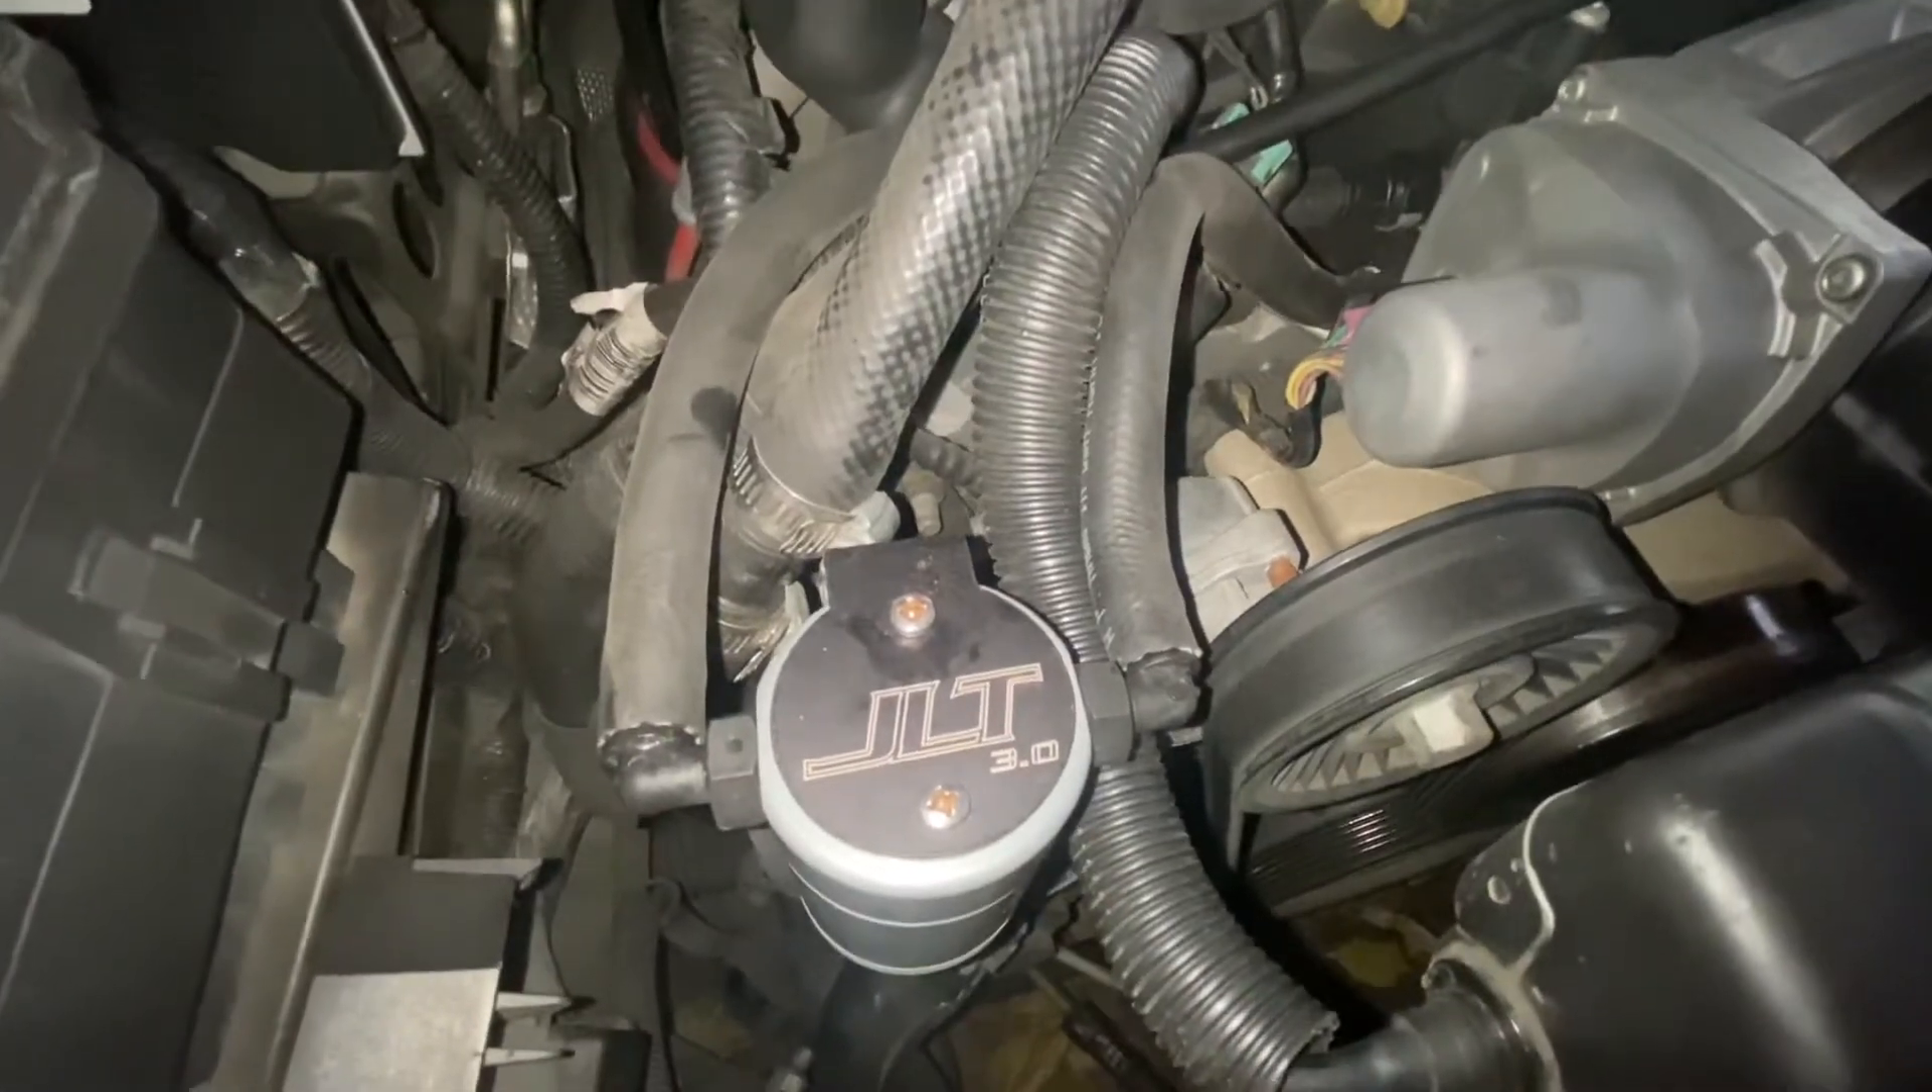So right there, oil catch can installed on the LS3.